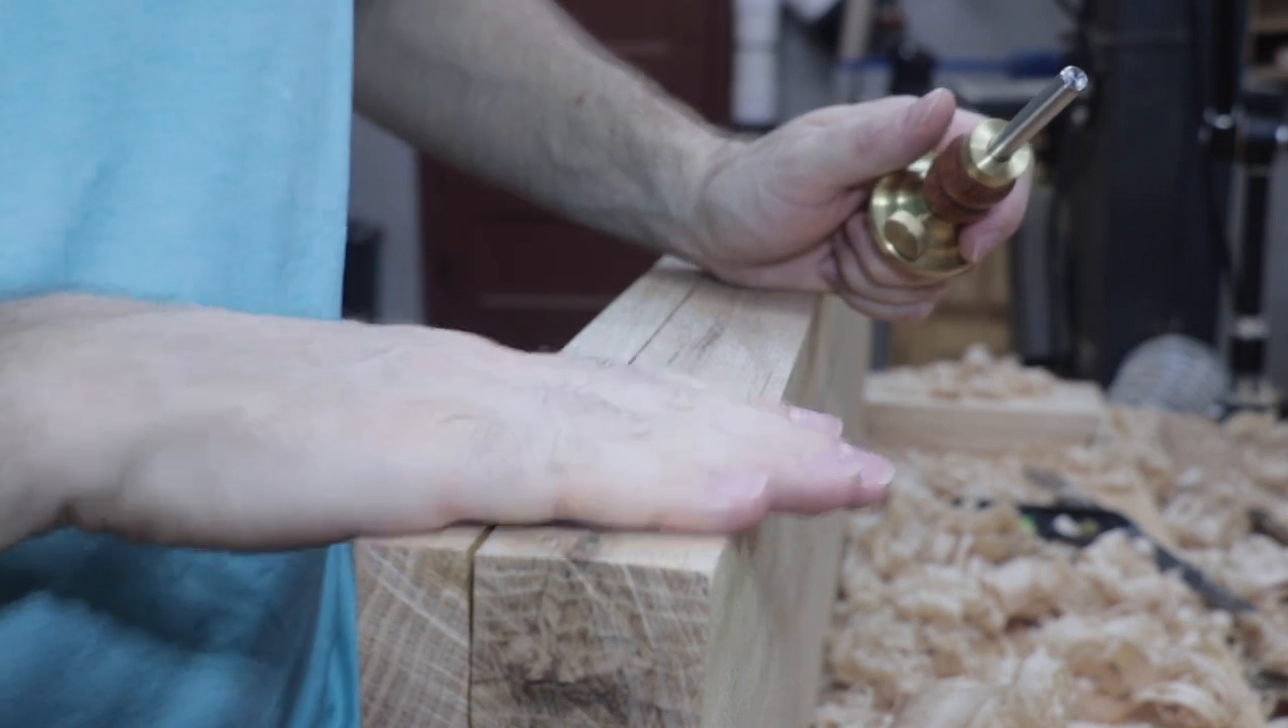This is the first time I've actually laminated boards using hand tools and I guess I didn't get the boards quite flat enough on the edges leaving a little bit of a gap.